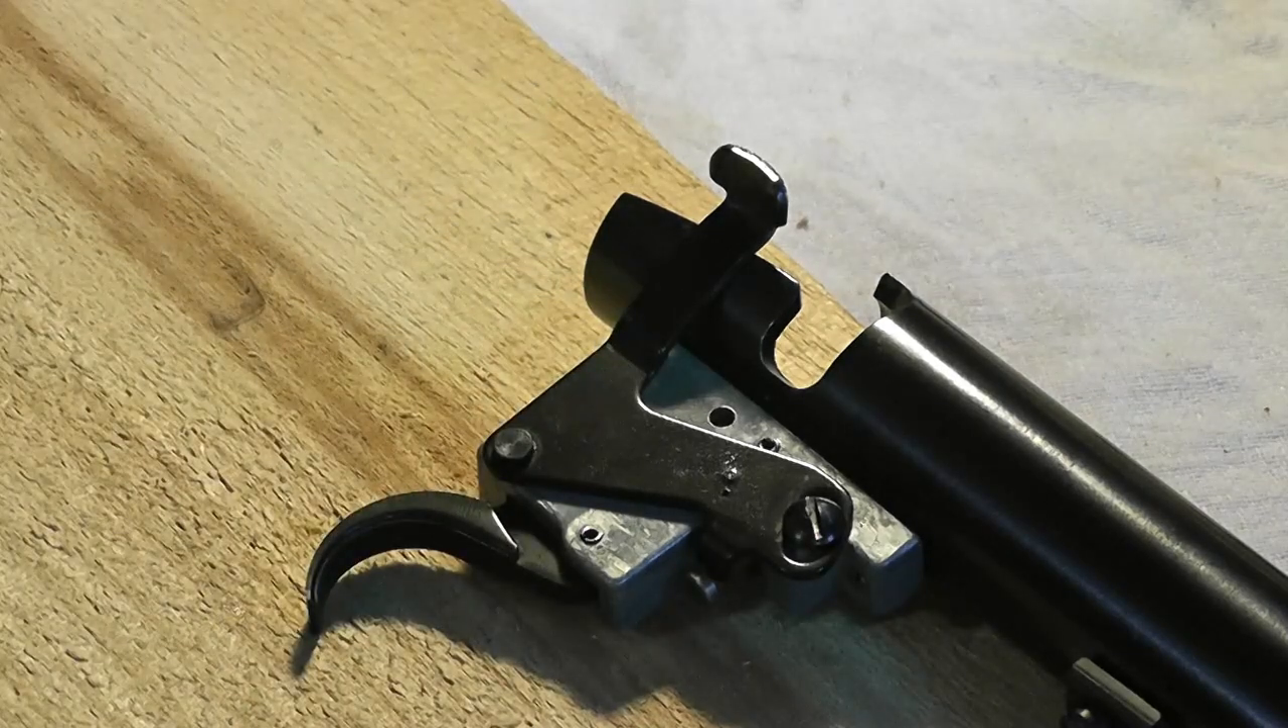Now the trigger is completely reassembled and reattached to the receiver.